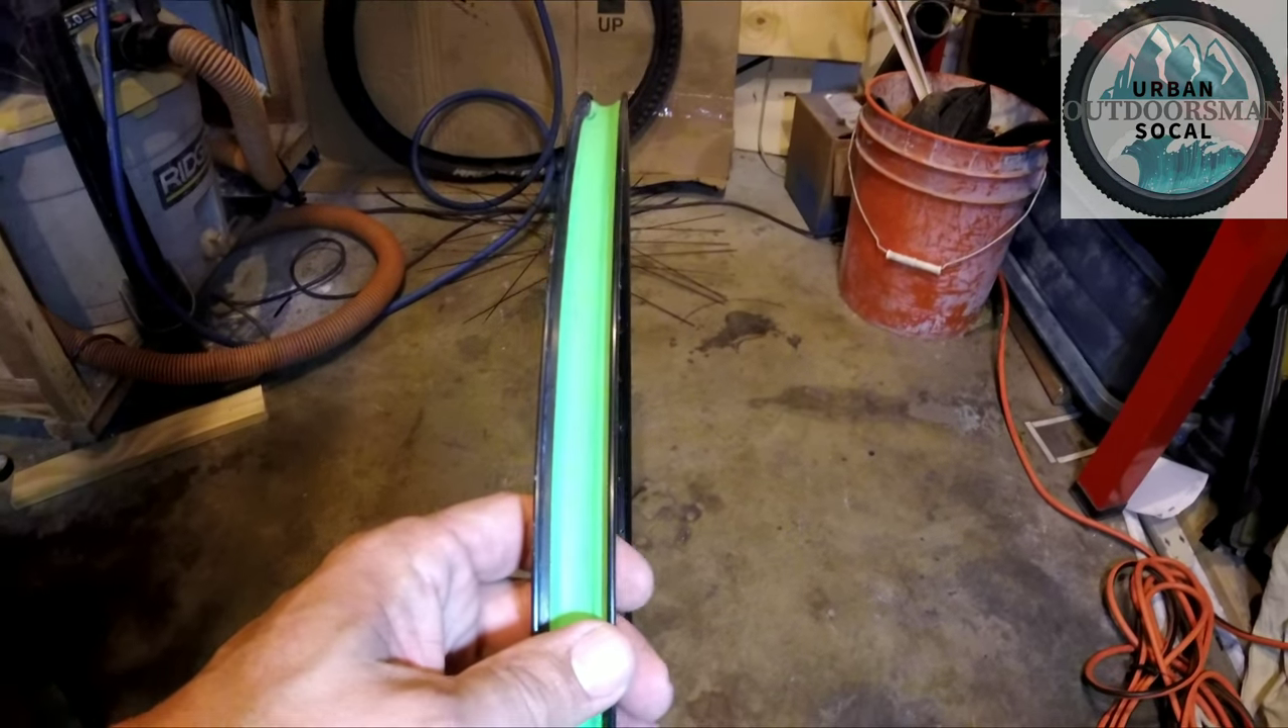You can see I put the old rim strip back in there.